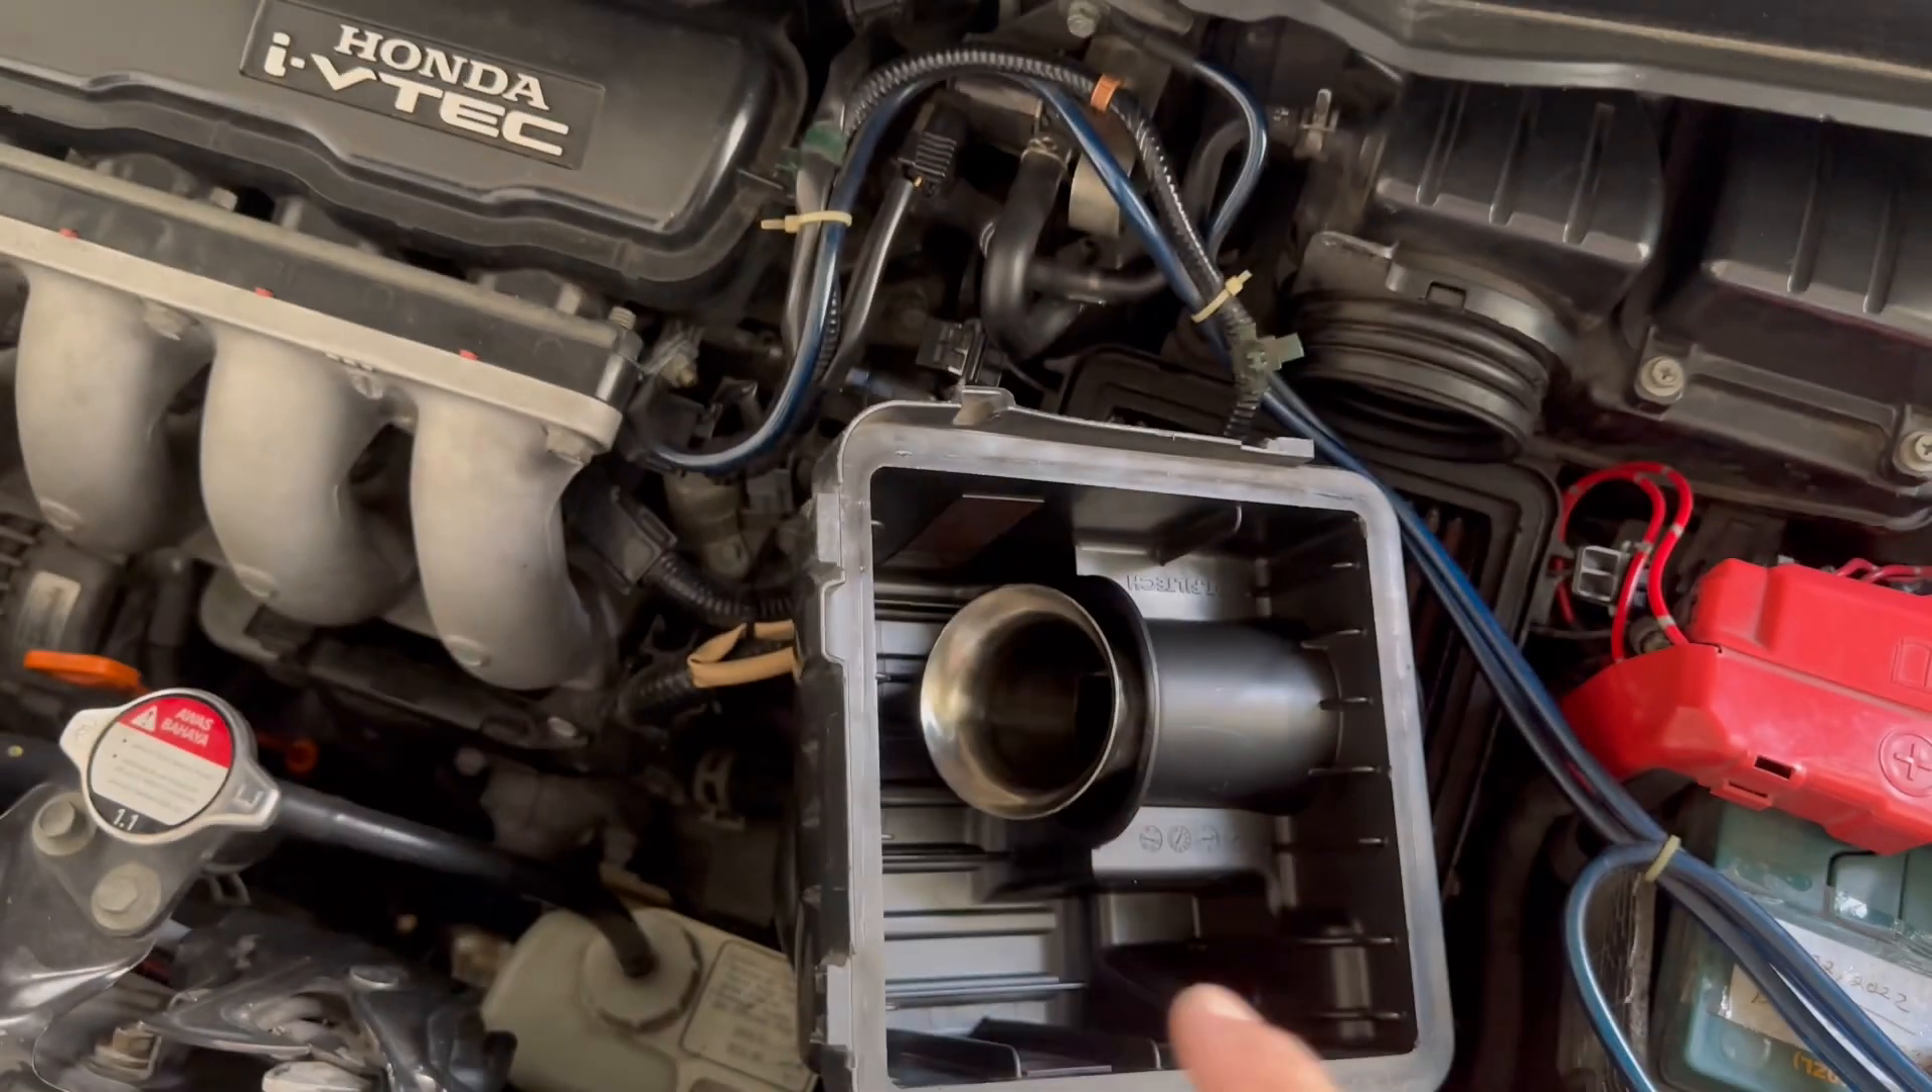Ini udah terpasang ya dan rapi corongnya ini.